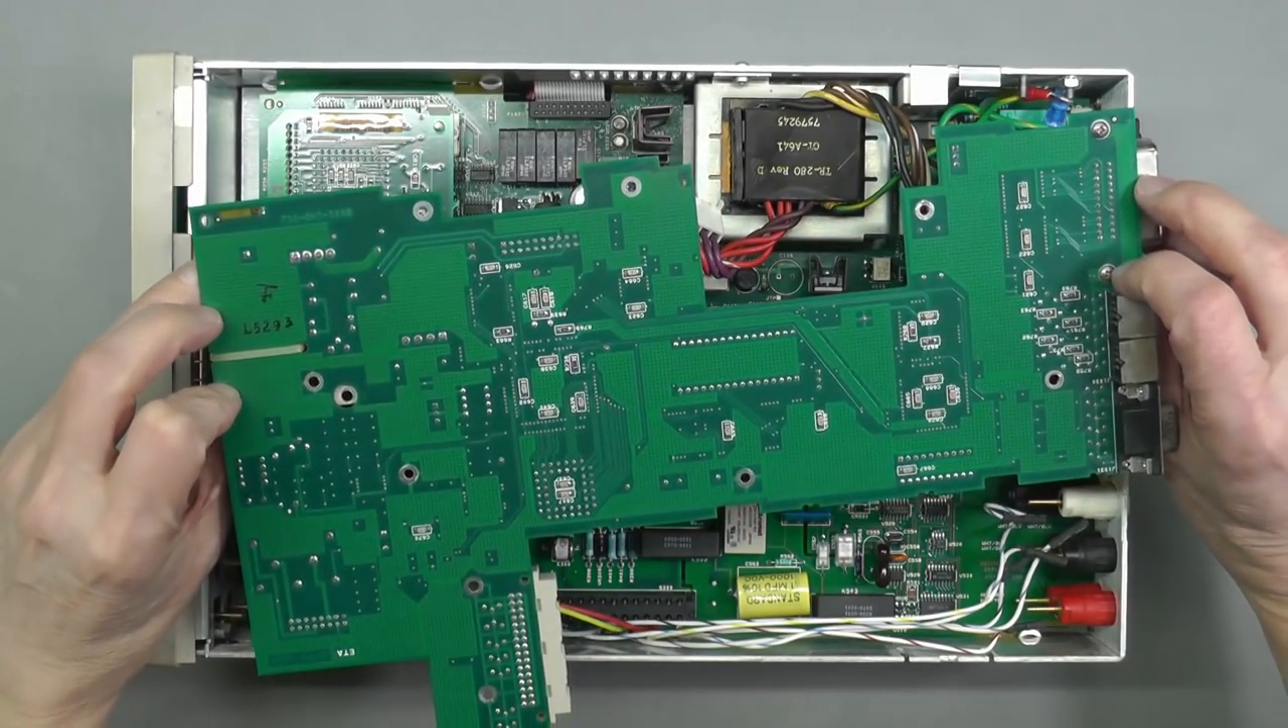So there's the digital board out and it looks in quite good condition.